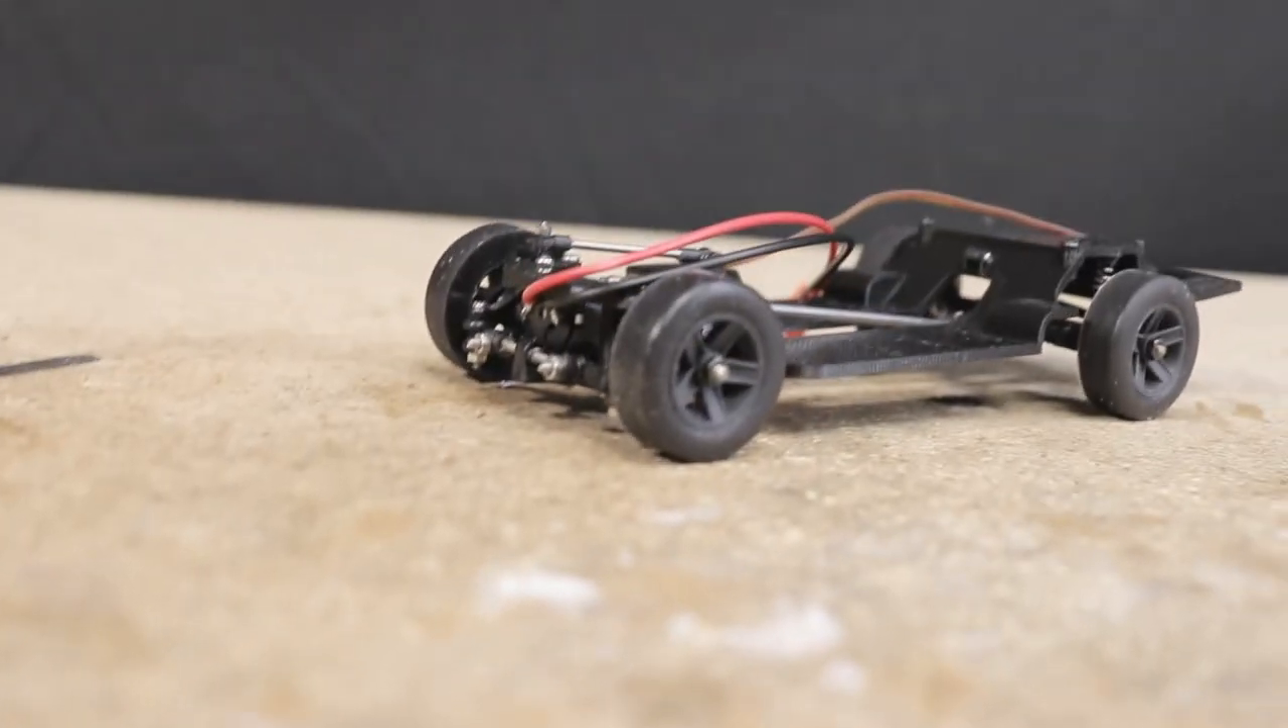And with the wheels on, the chassis is now fully assembled.